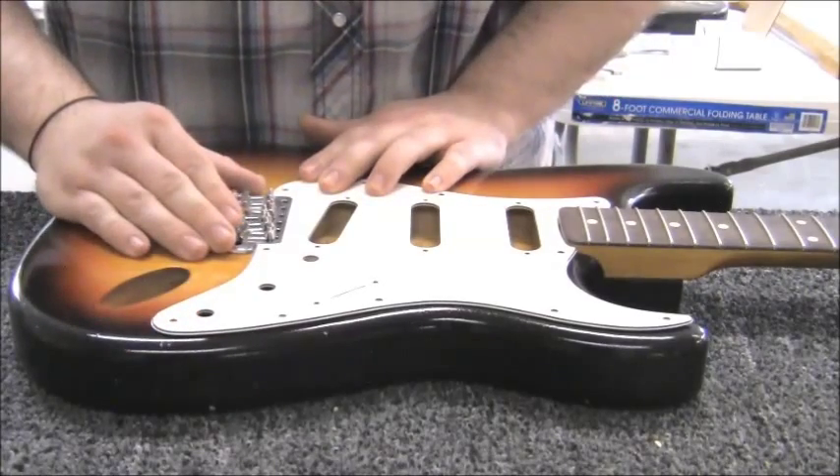So now we can test the pick guard fit it up against the neck check the bridge and everything looks pretty good.